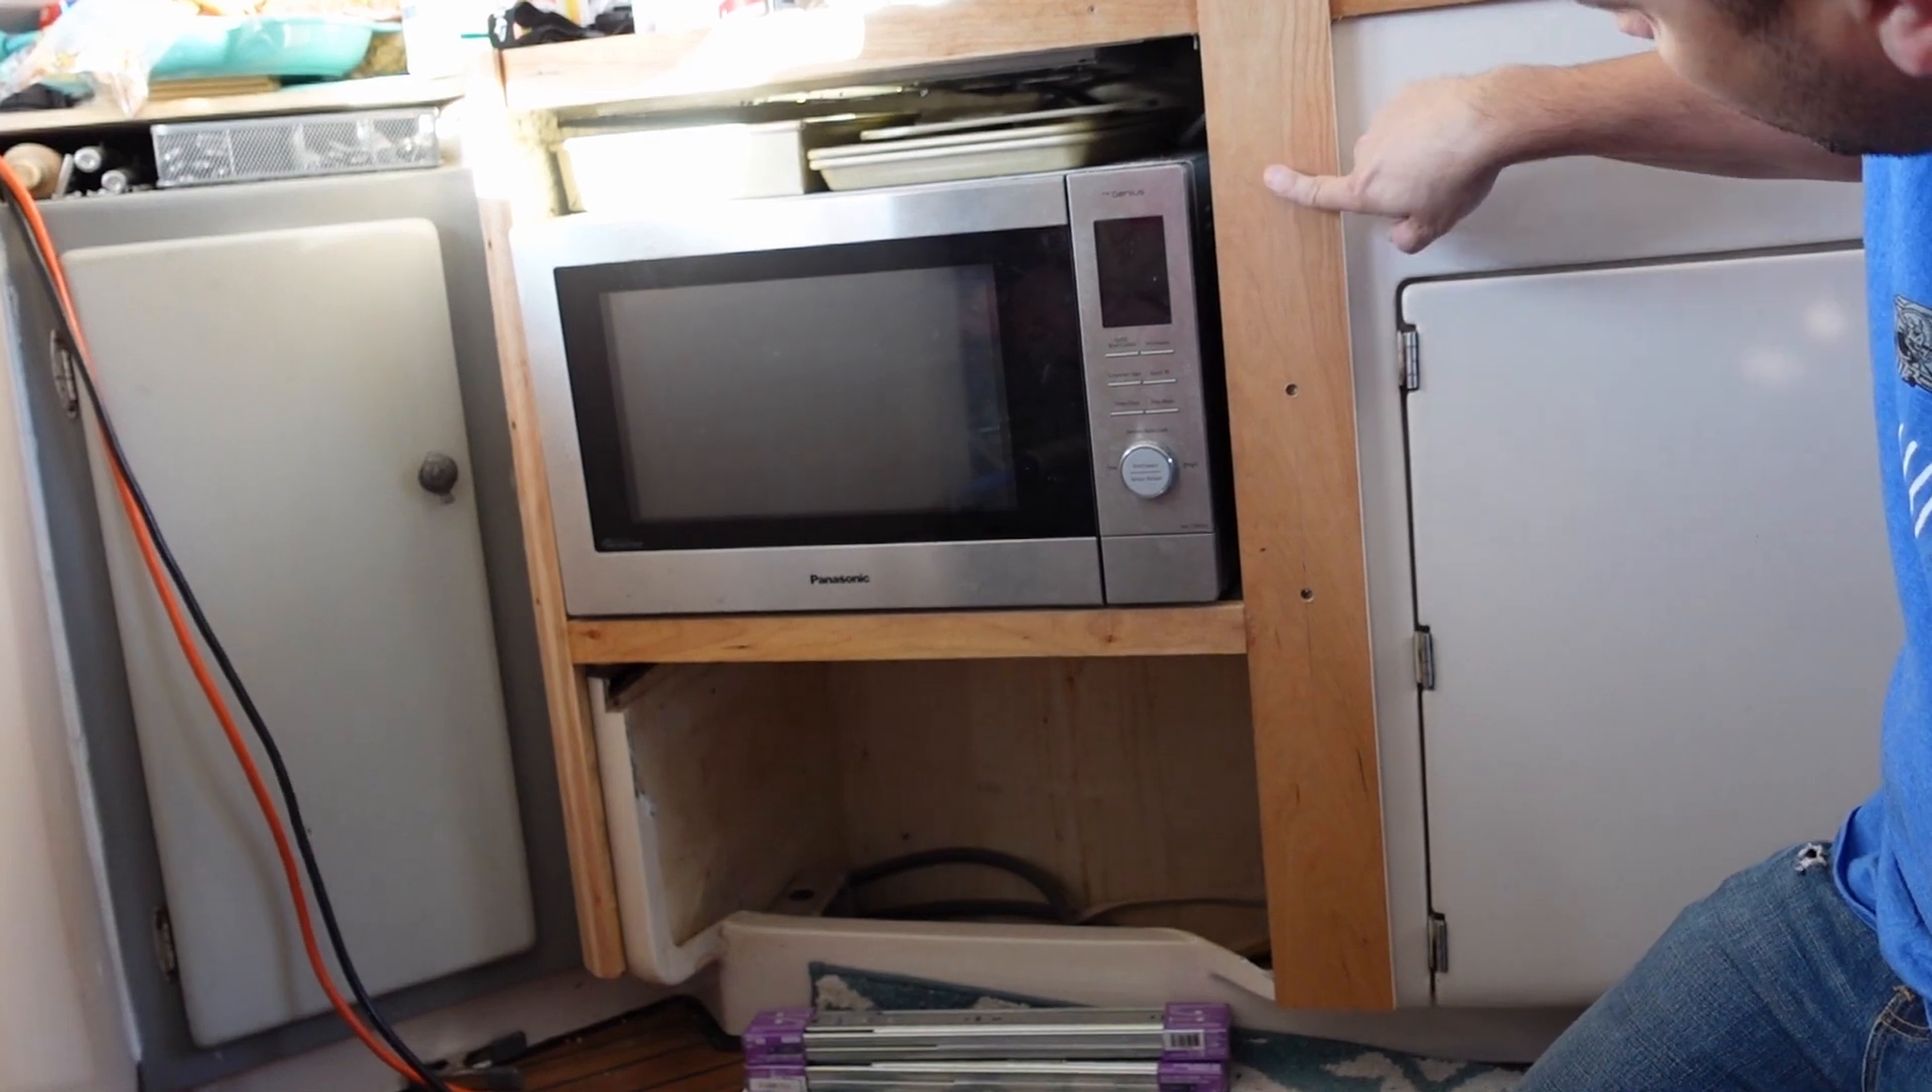Okay, so I went ahead and I made this frame and there's going to be two drawers down here now.